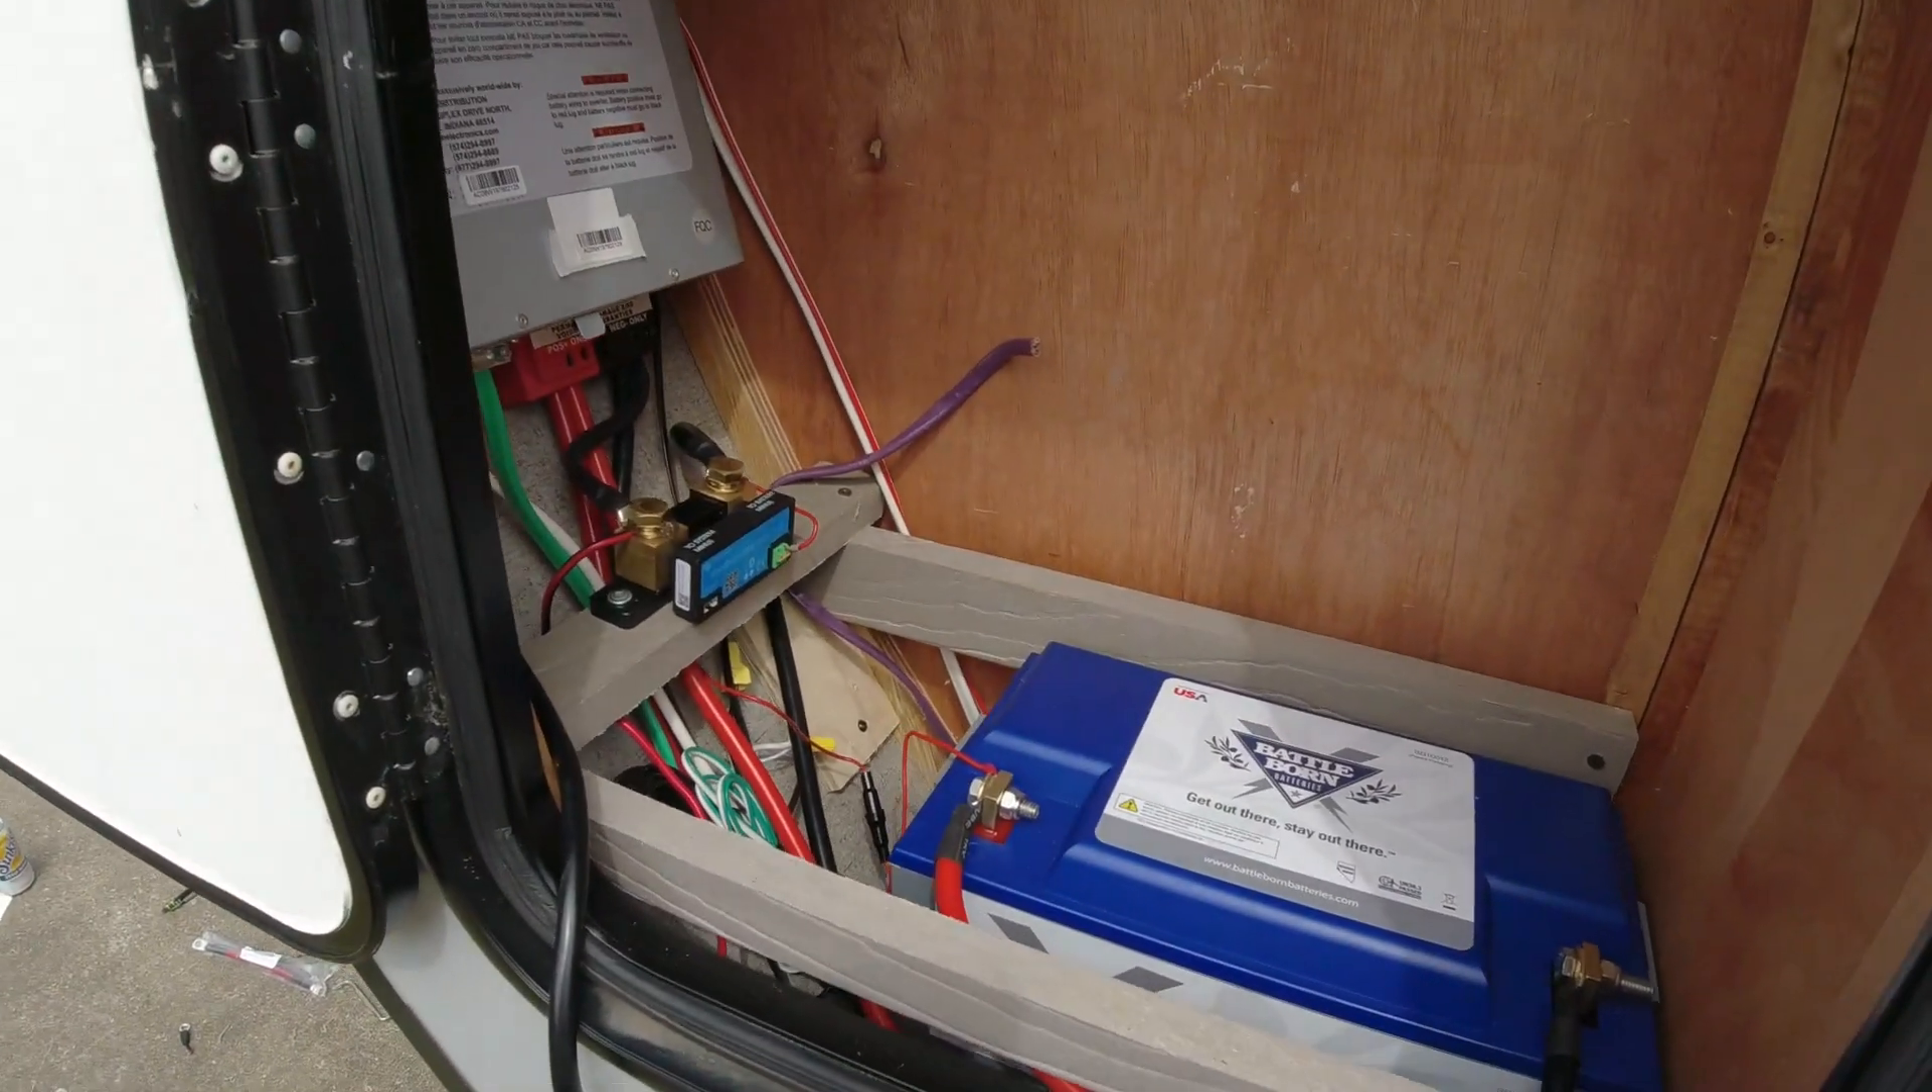So i've got the battery completely hooked up.